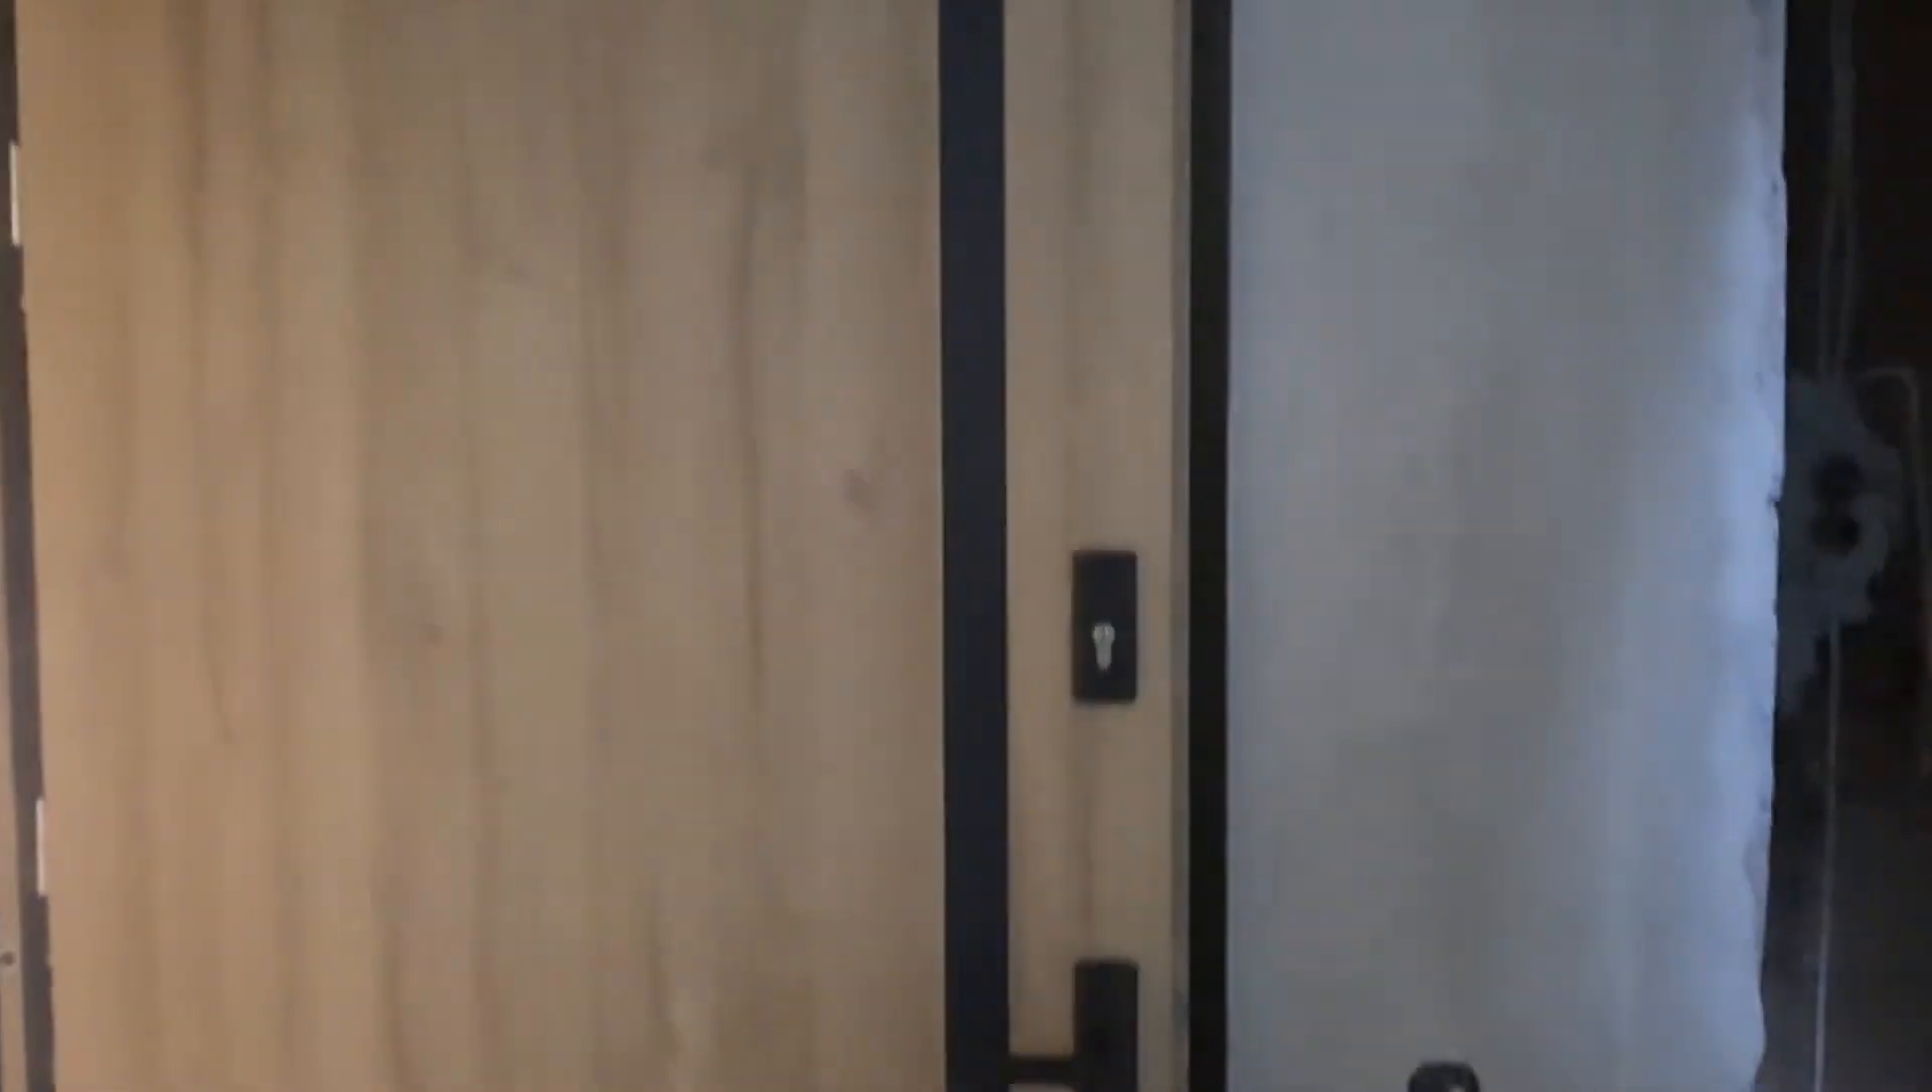A drzwi tutaj wyjściowe to zamontowane, dosyć fajne kupiłem.